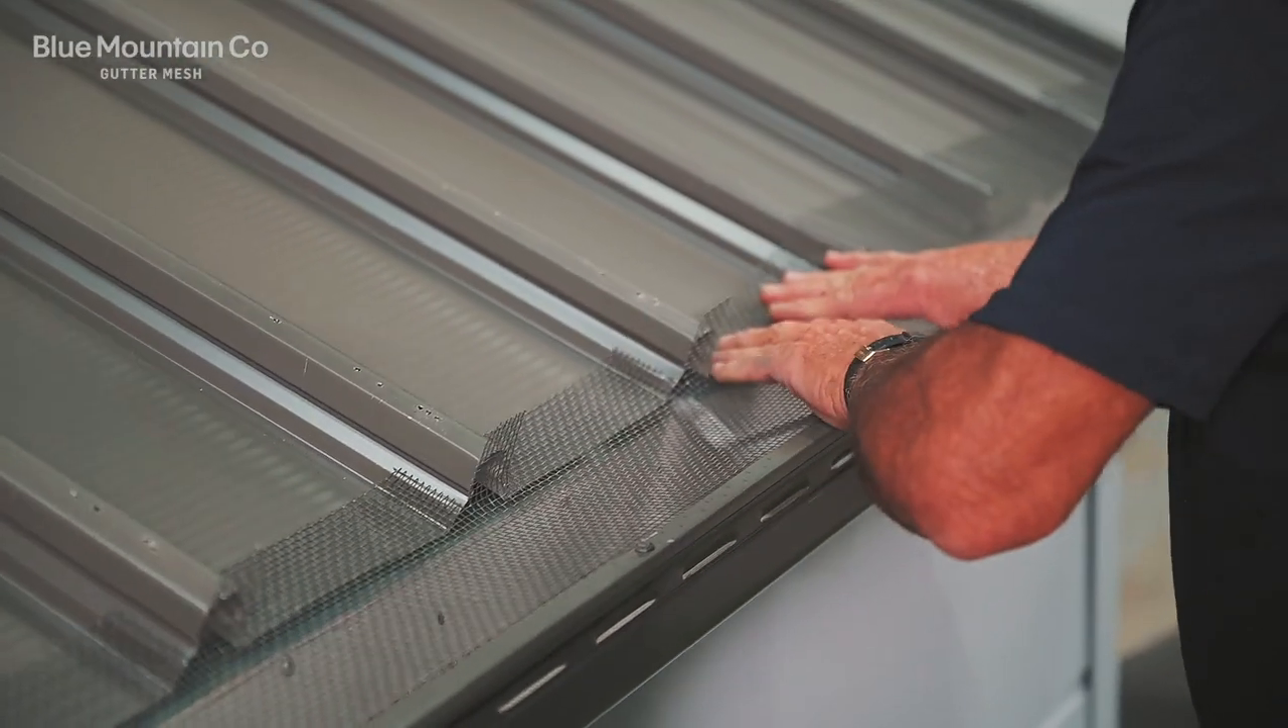You can see how that little notch is covering the end caps of each of the raised rib sections of the roof. You can see there we're going to get really good coverage over those end caps.